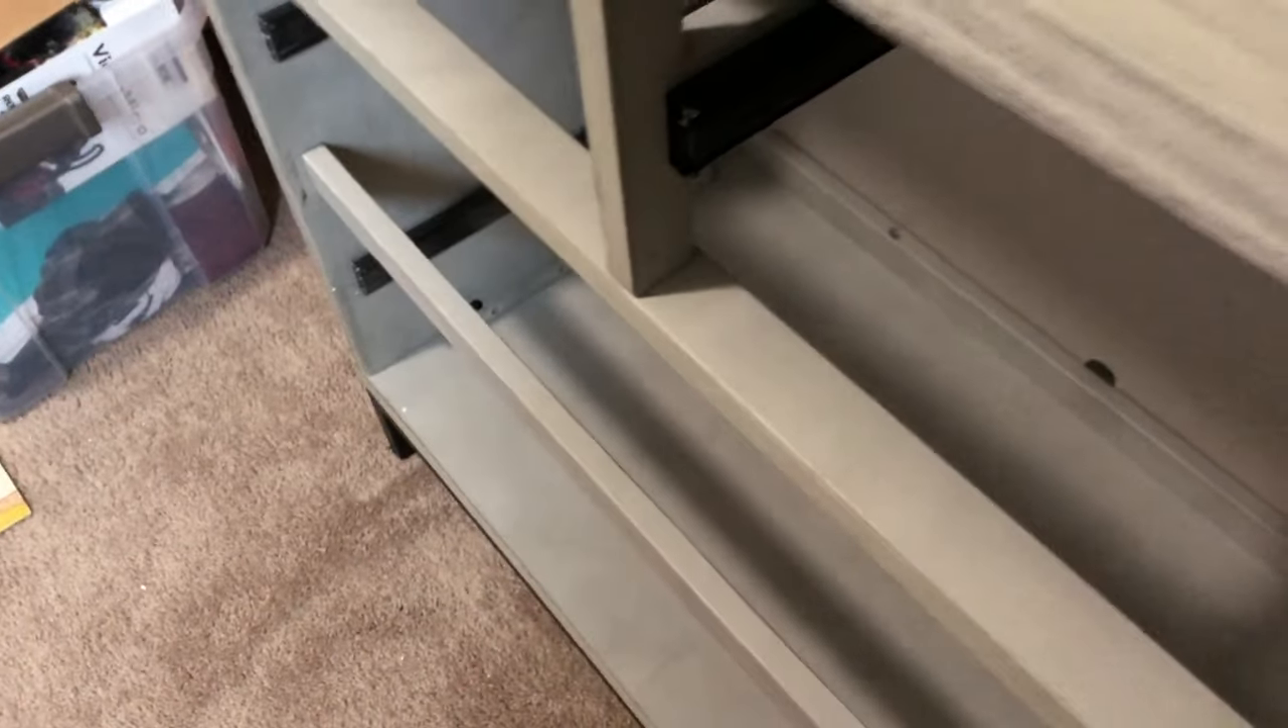Um, now the whole thing is still sturdy because we don't have drawers in it yet.